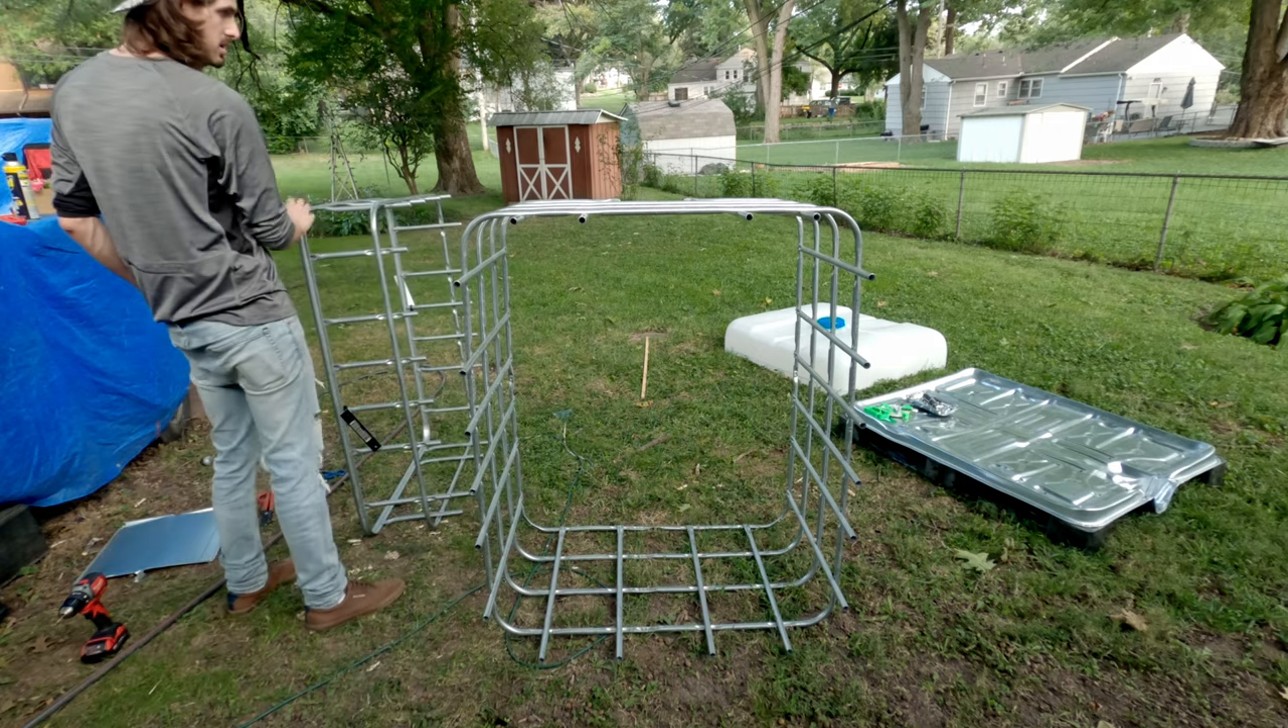This cage has now been separated.